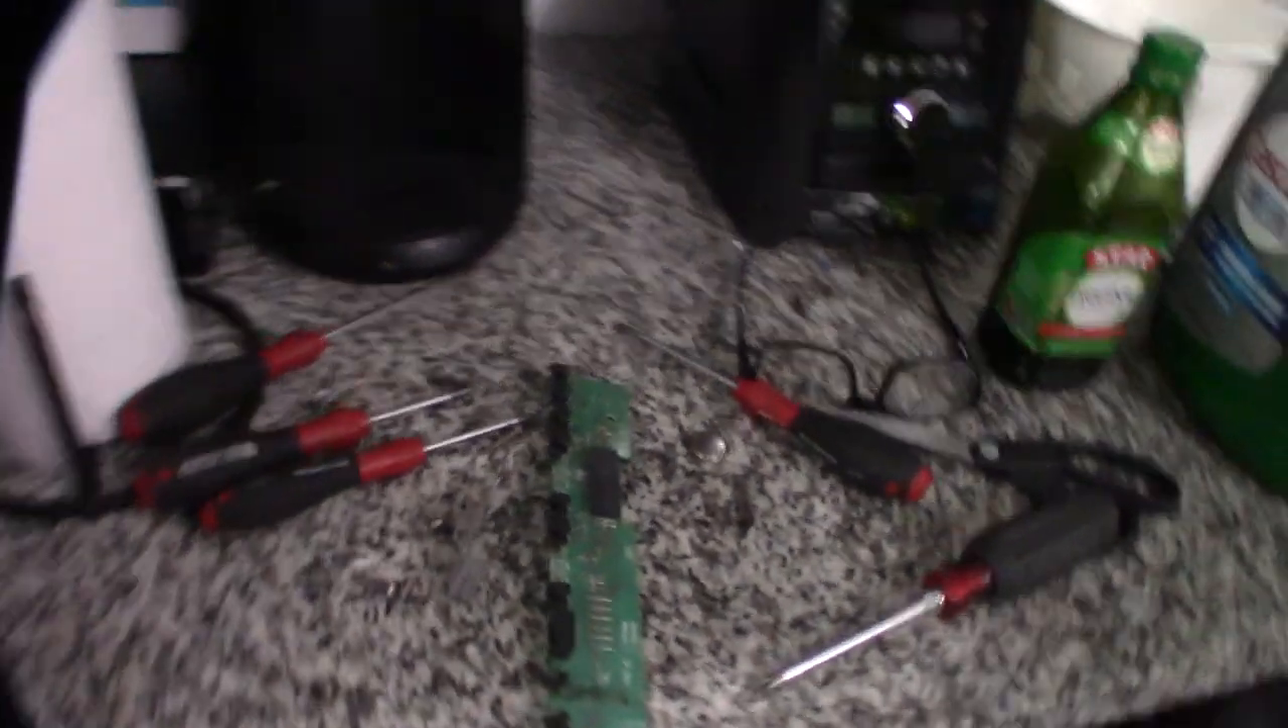I got the control board out.